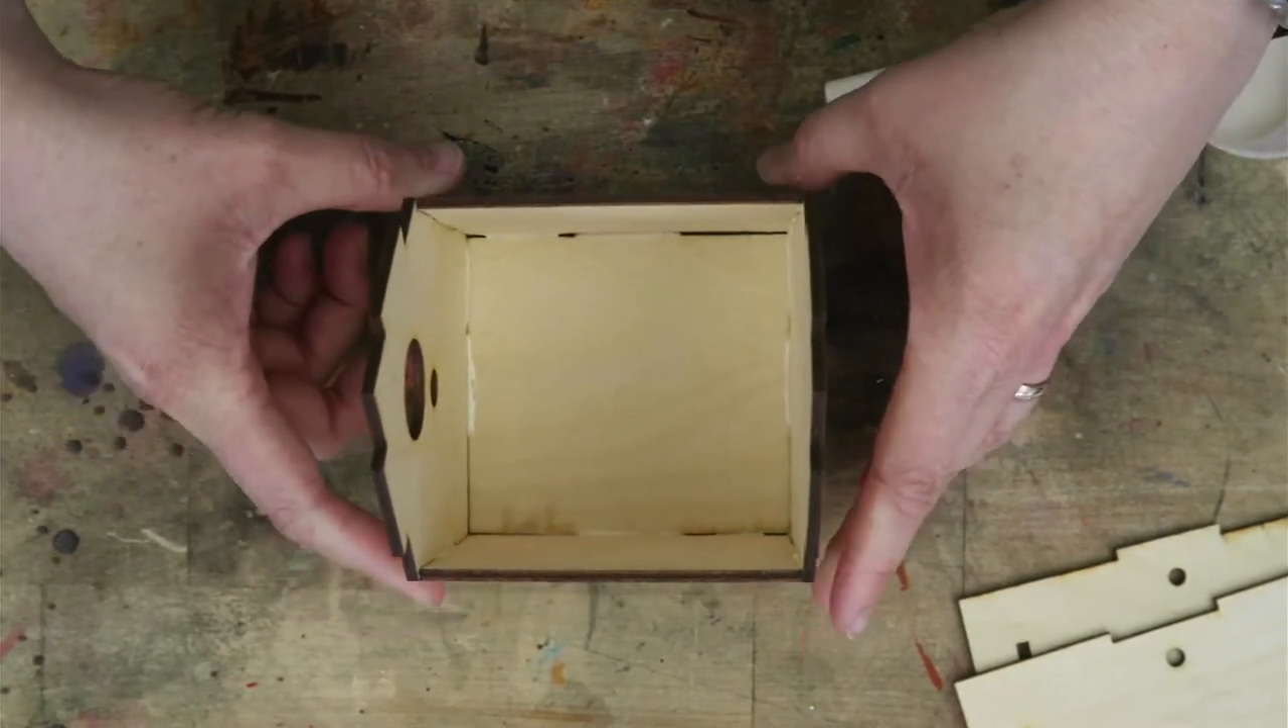I have my sides all glued together, the front and the back and the bottom all attached.